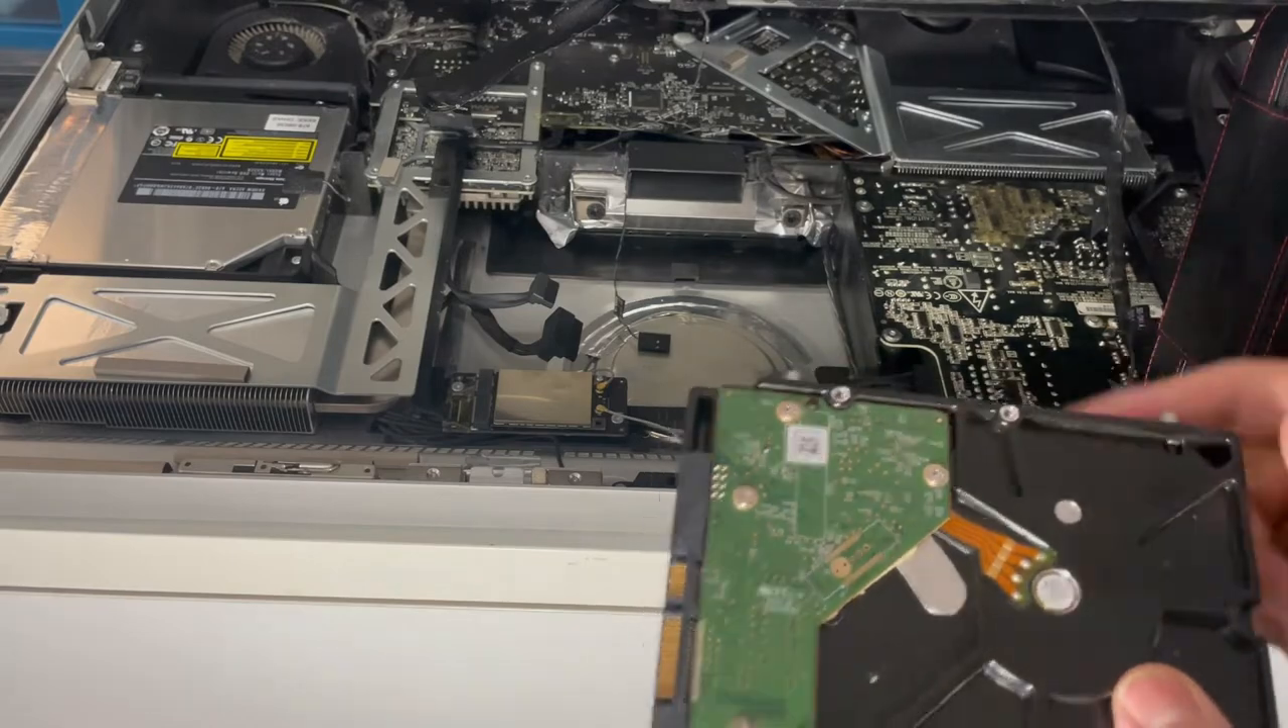So now we have a hard drive removed.